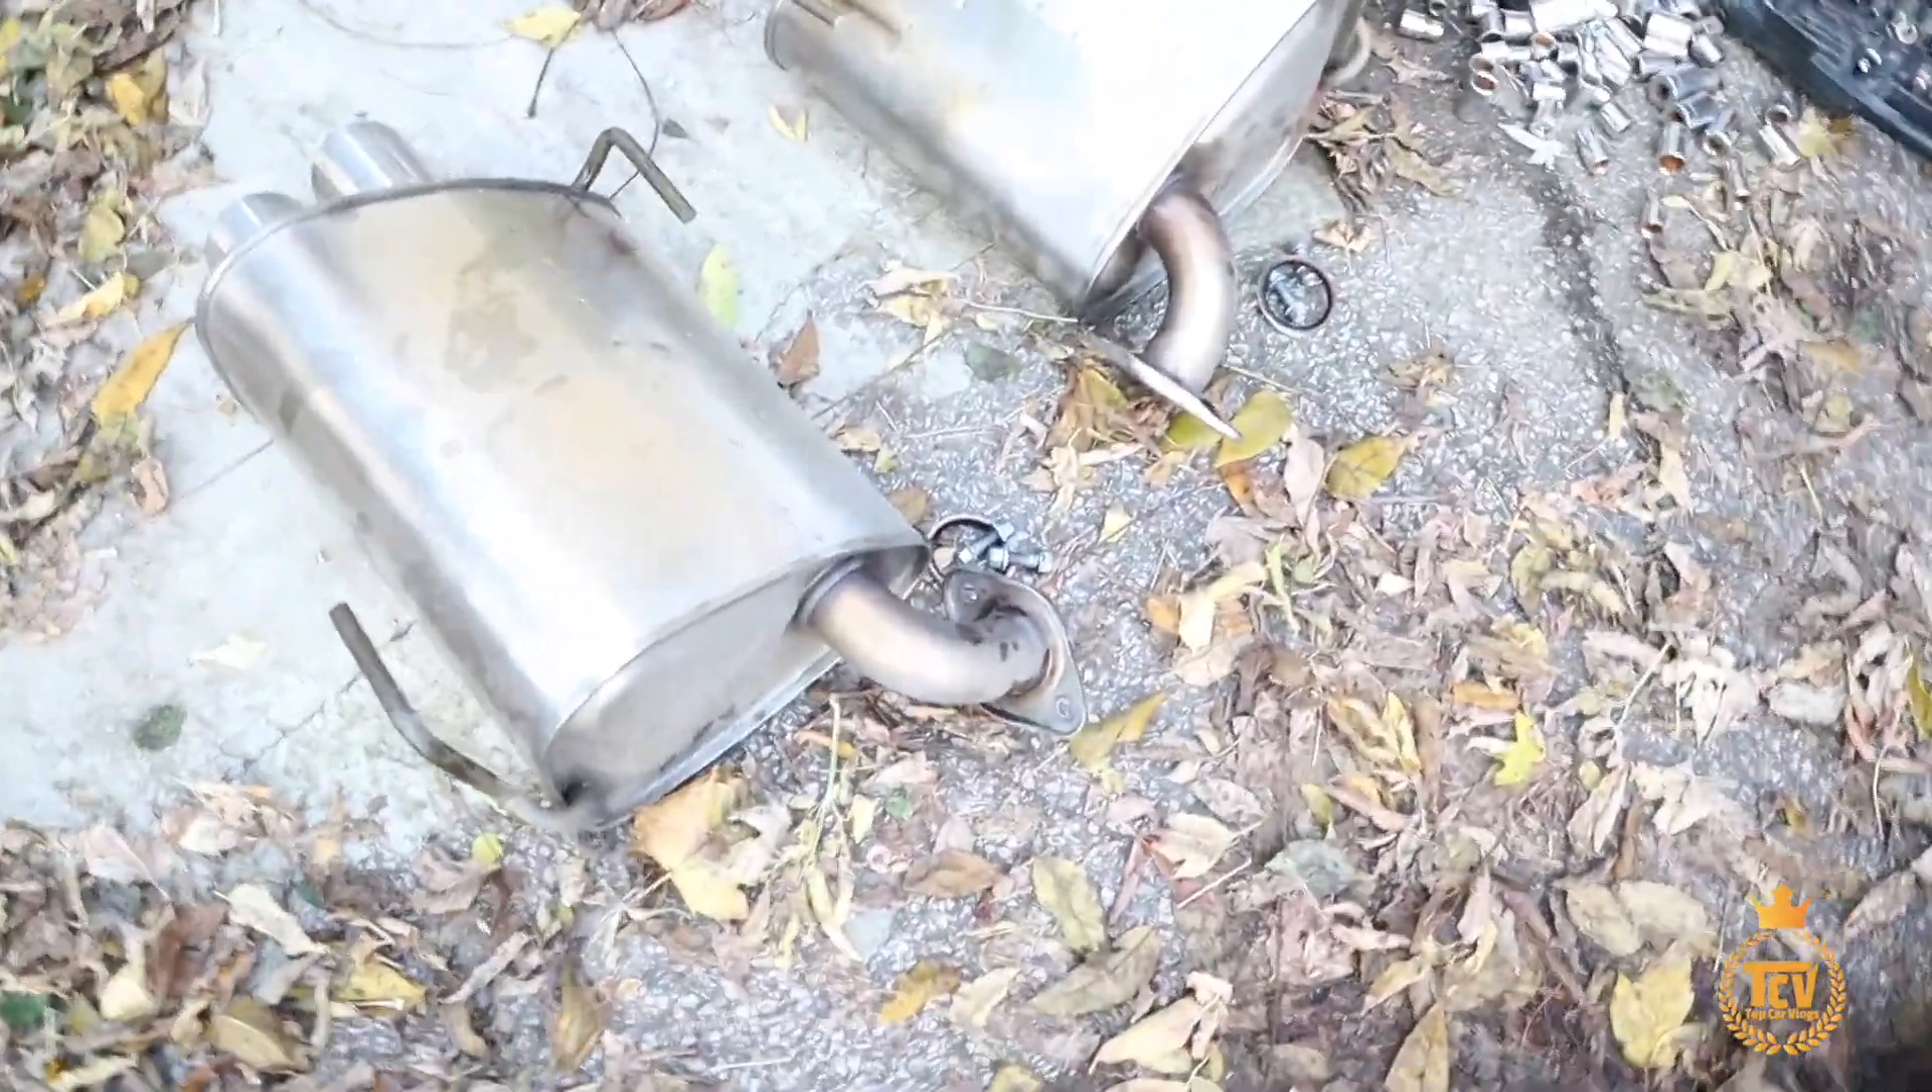I got the mufflers out. Both of them are out.